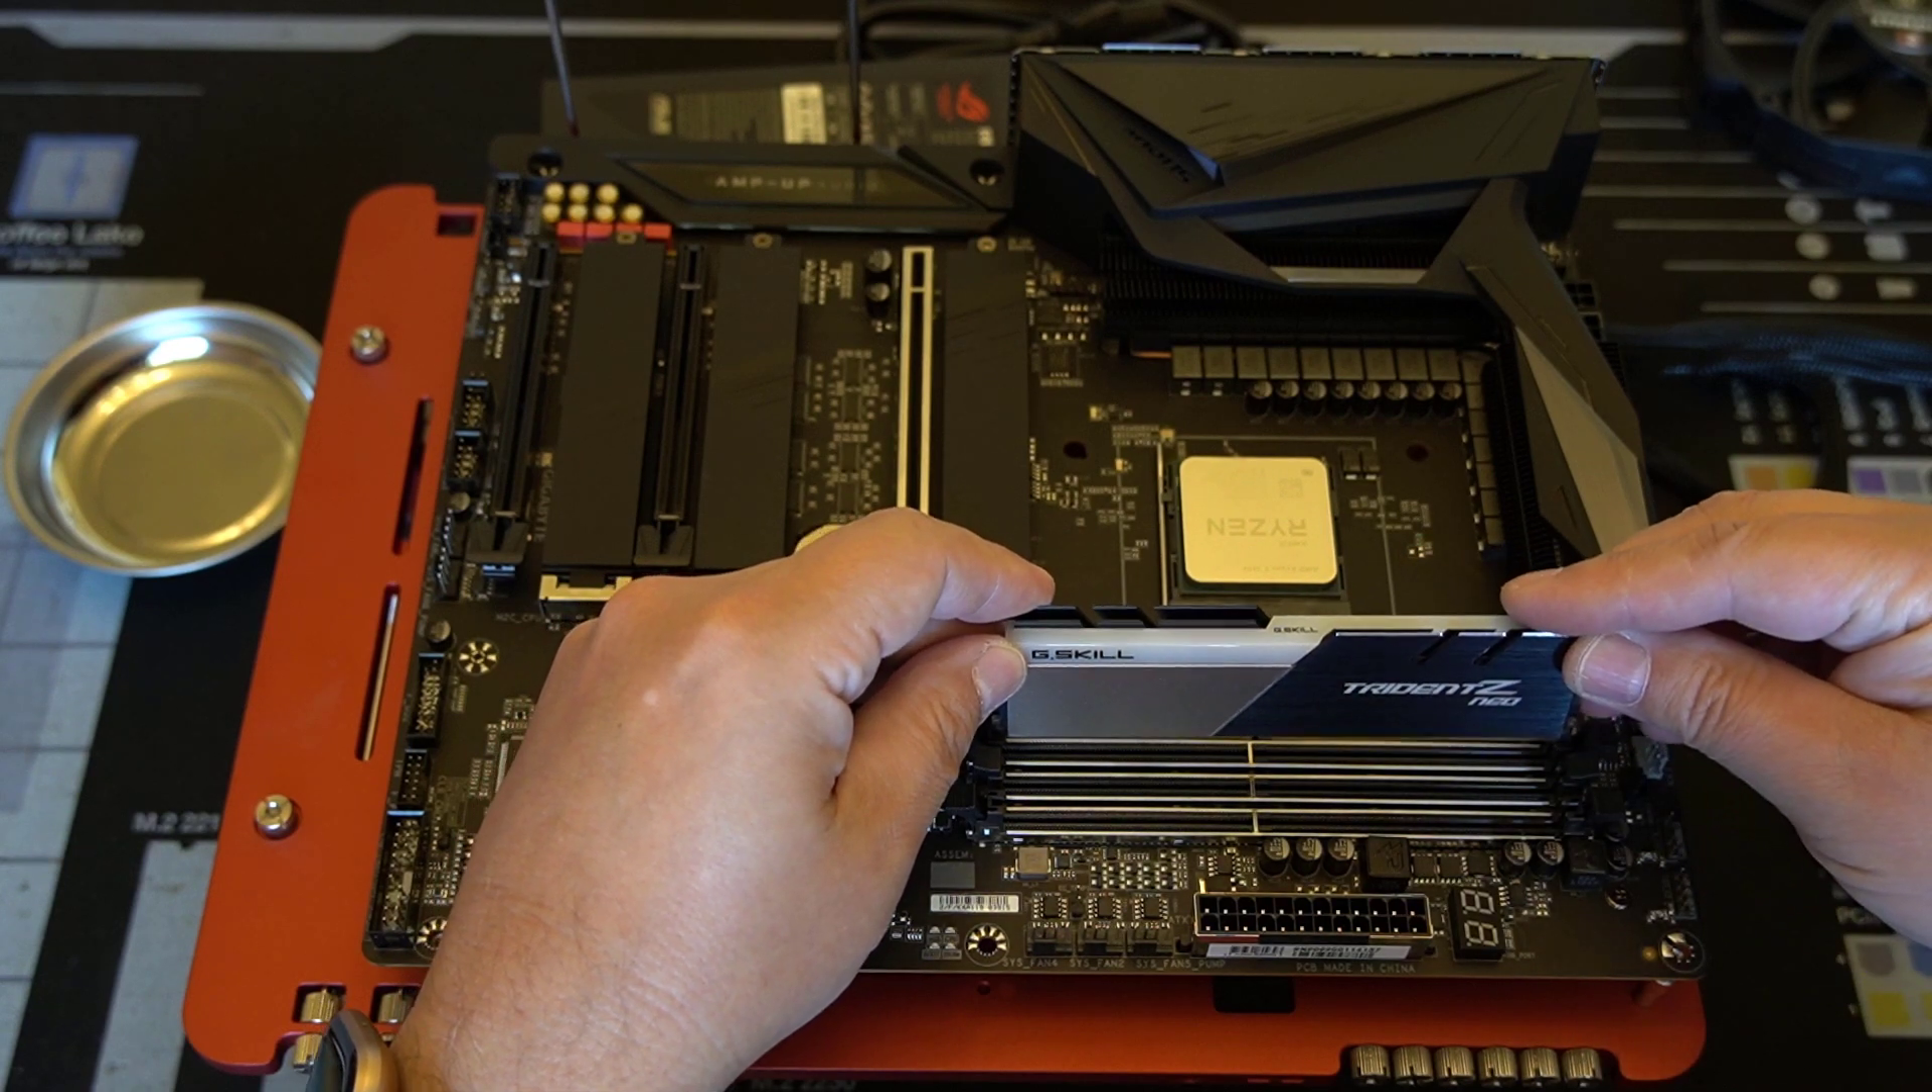And you can see I've already installed the processor.